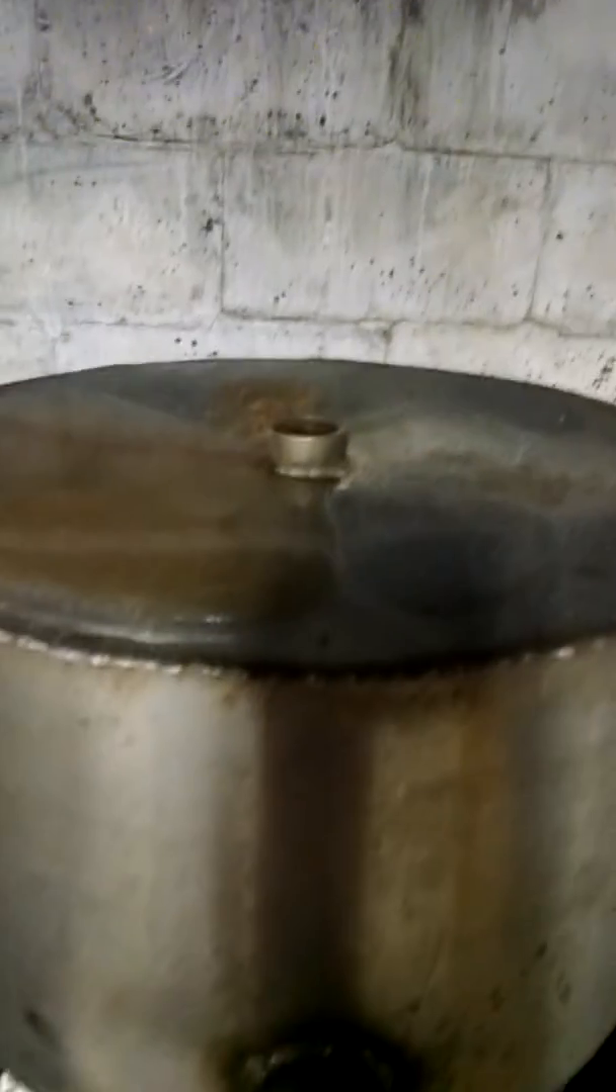Still haven't got a container attached to the top of the expansion tank yet.